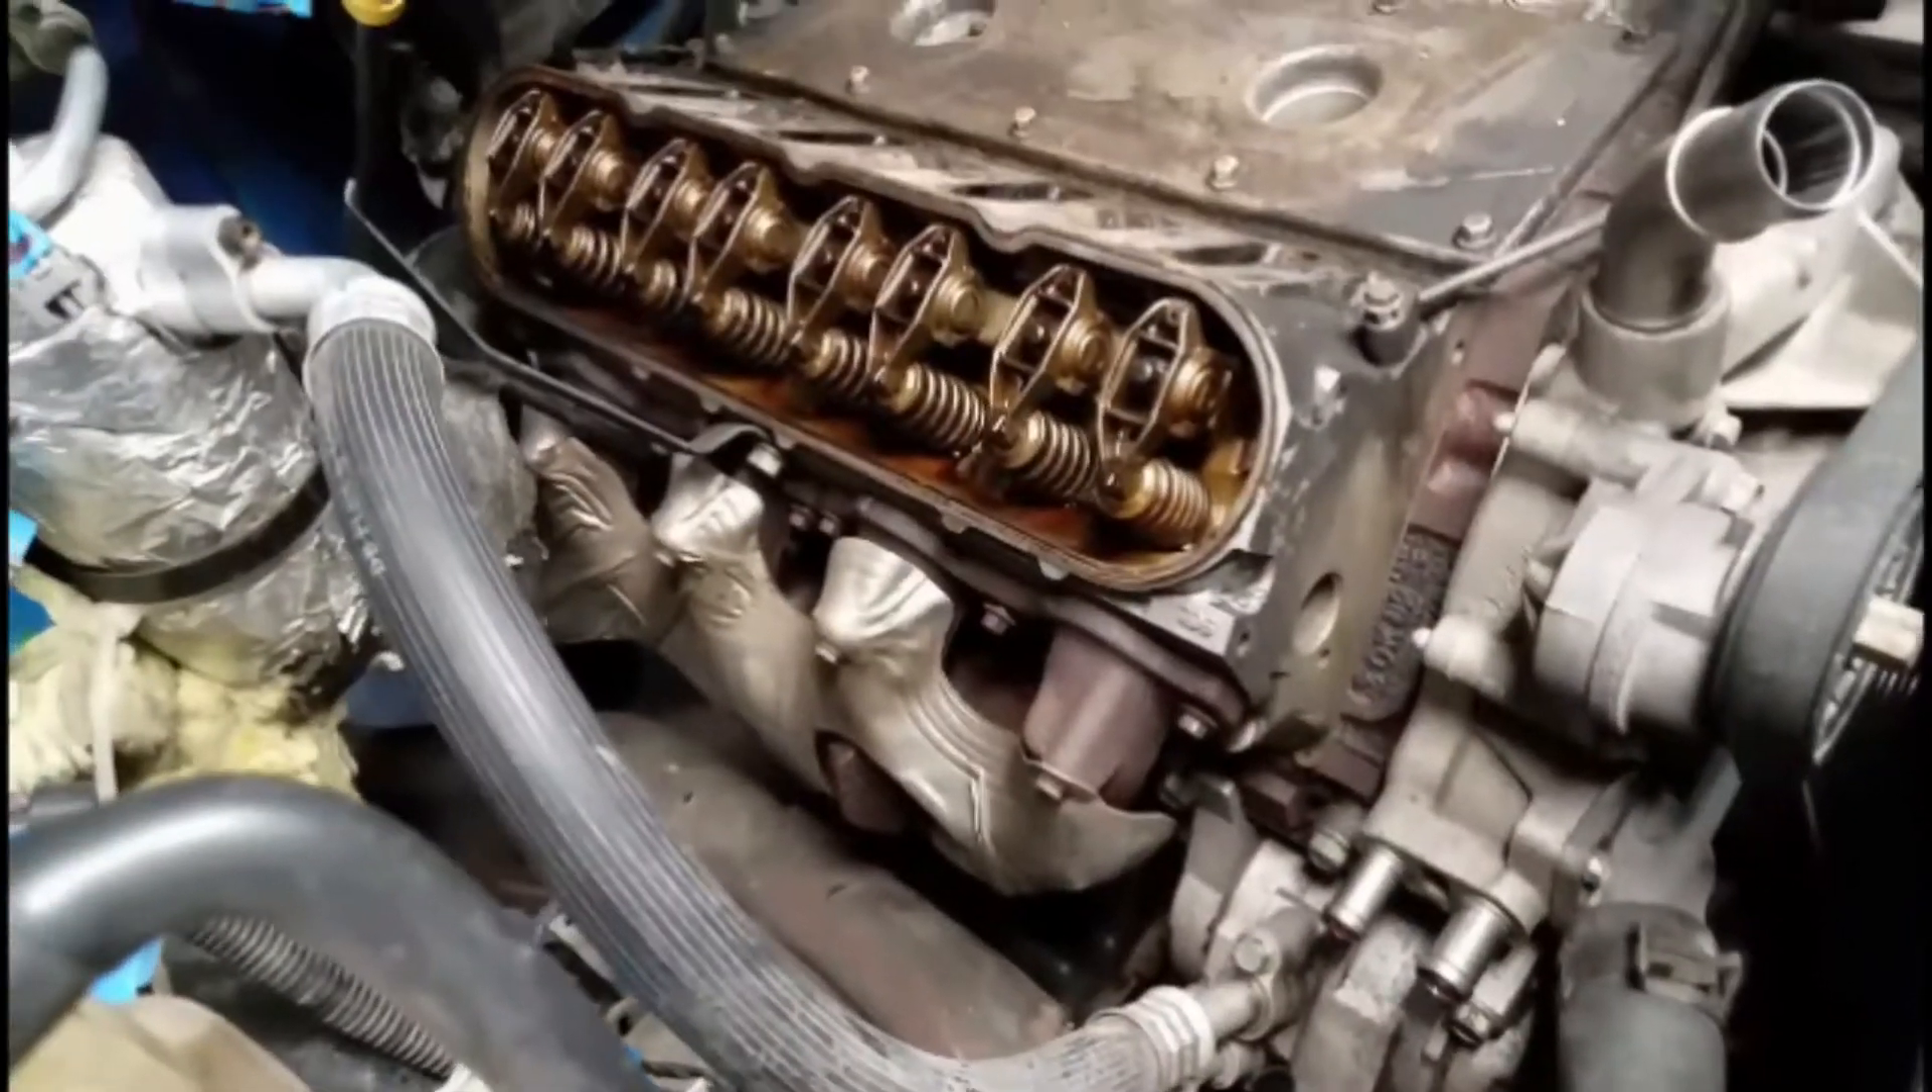I don't know why I was saying cylinder cap all day, but valve covers are off.